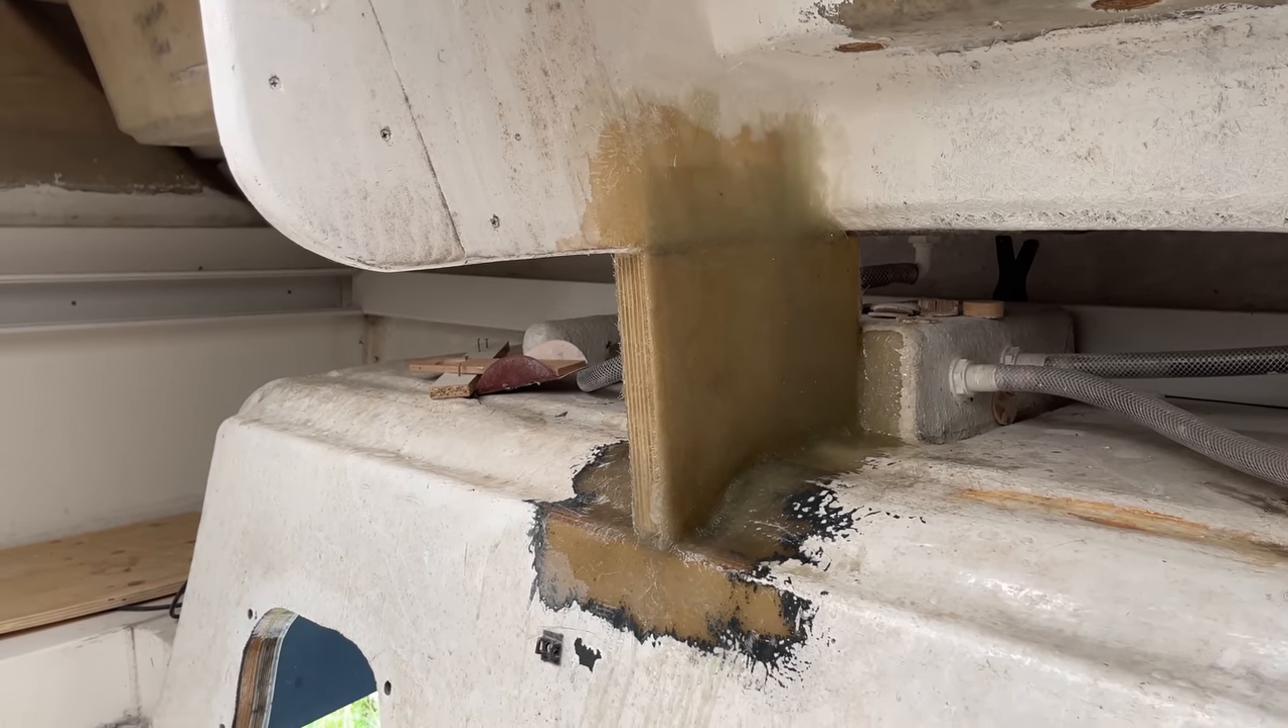So our transom brace is all now glassed in.